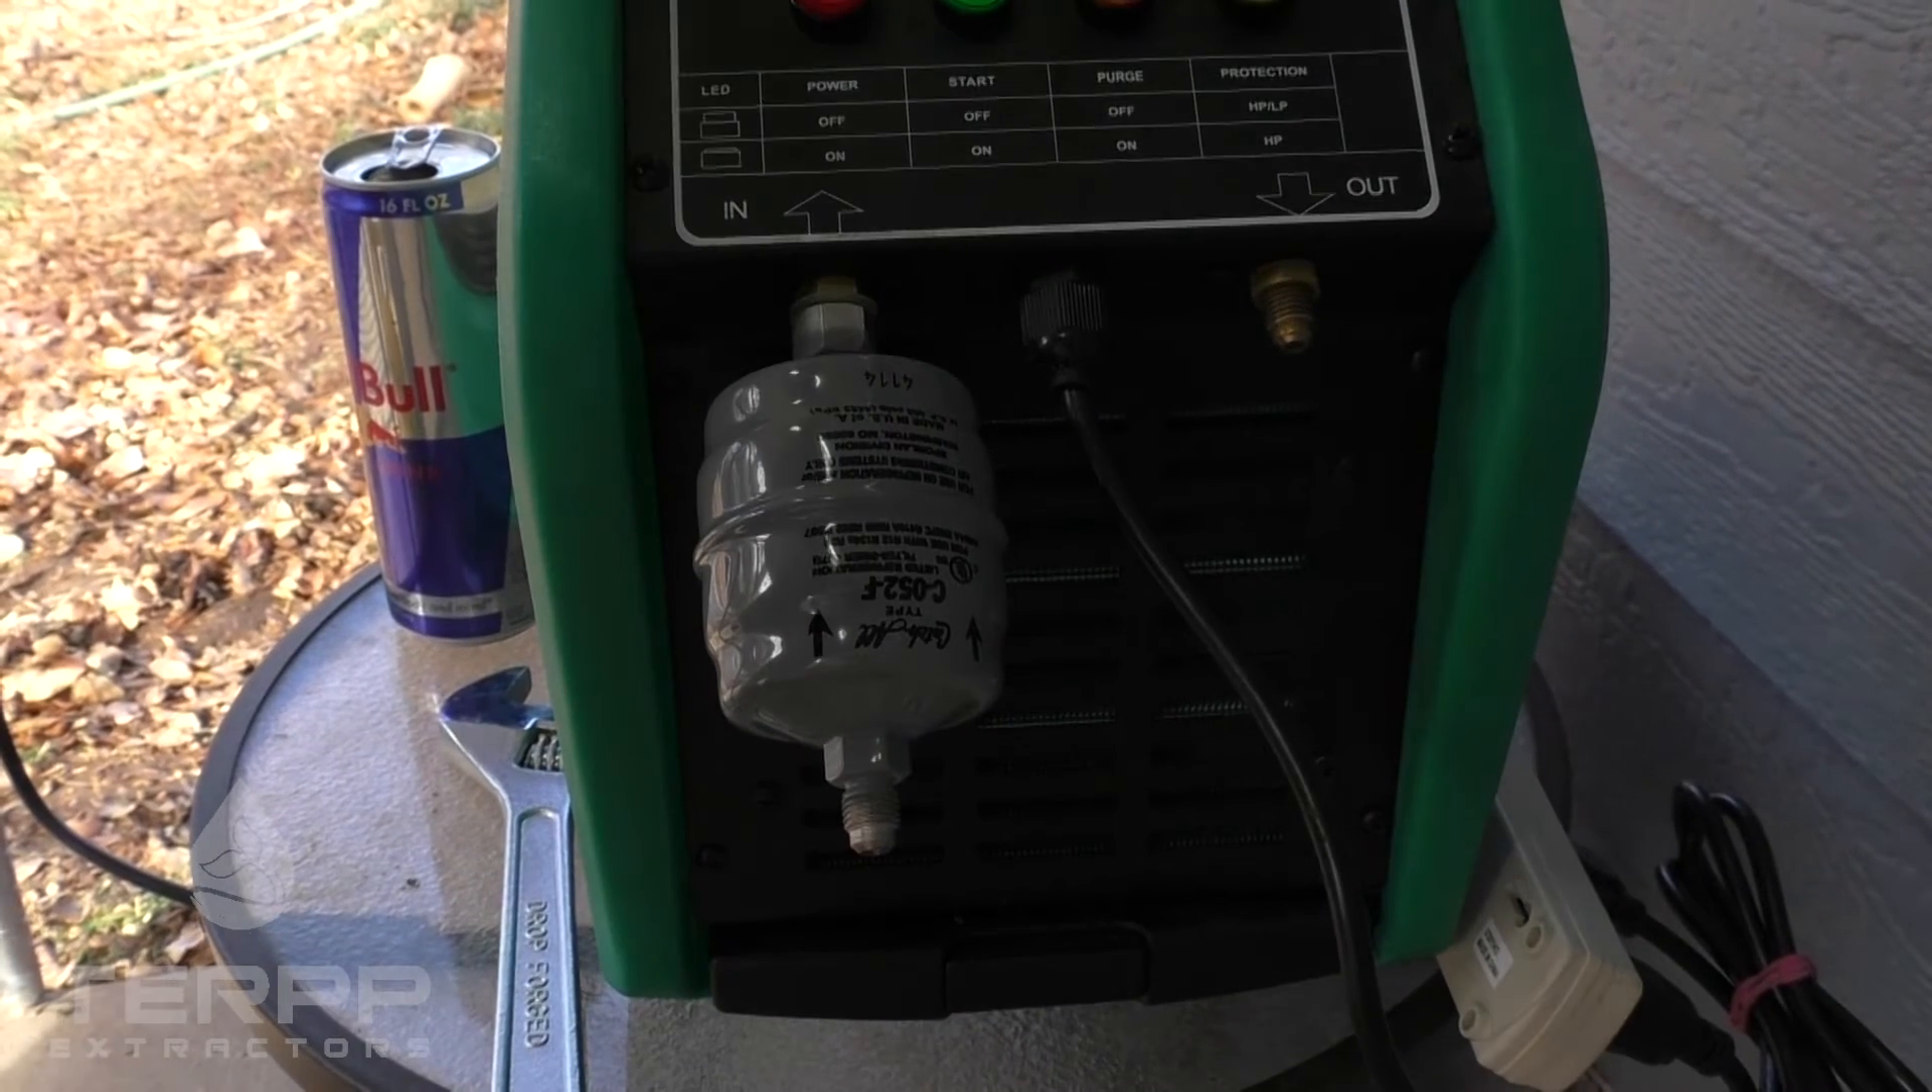Okay now we've got the filter dryer on there.